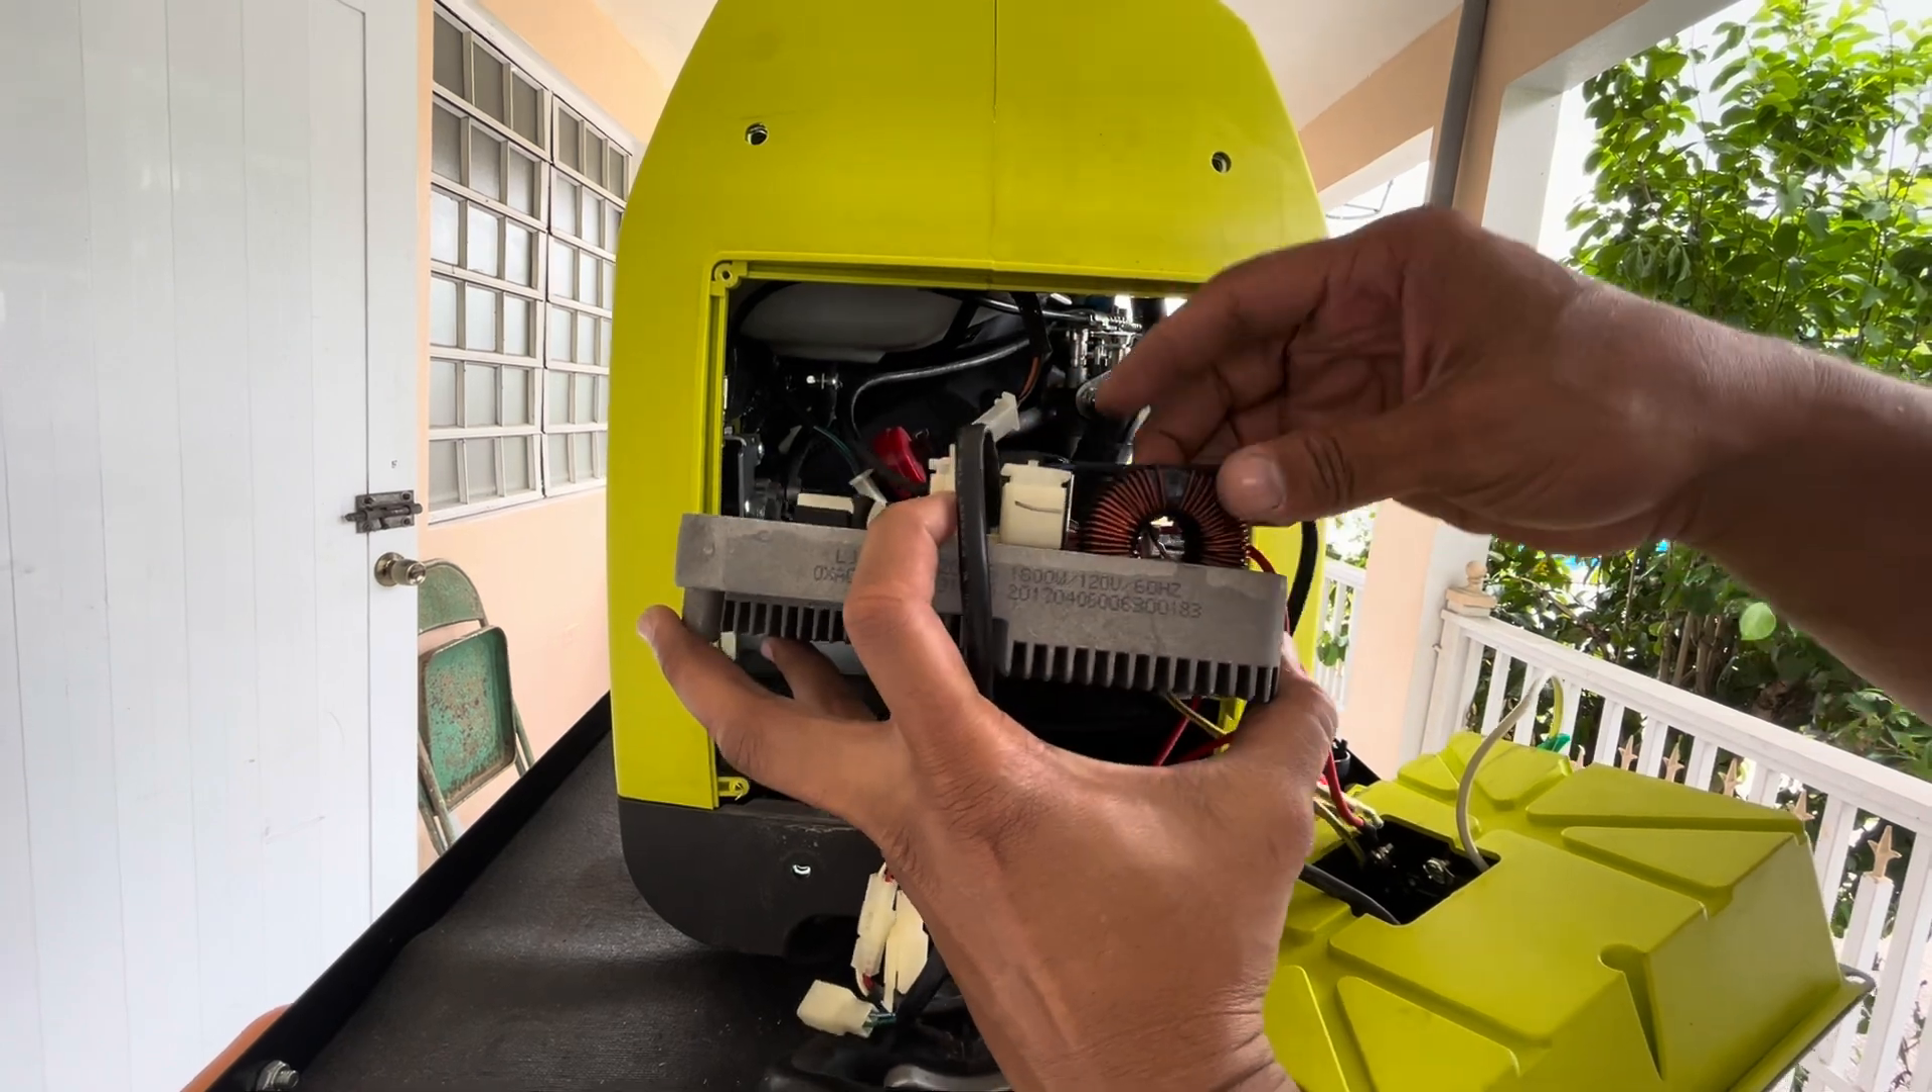All right so we finally got the inverter module out and ladies and gentlemen we got them.